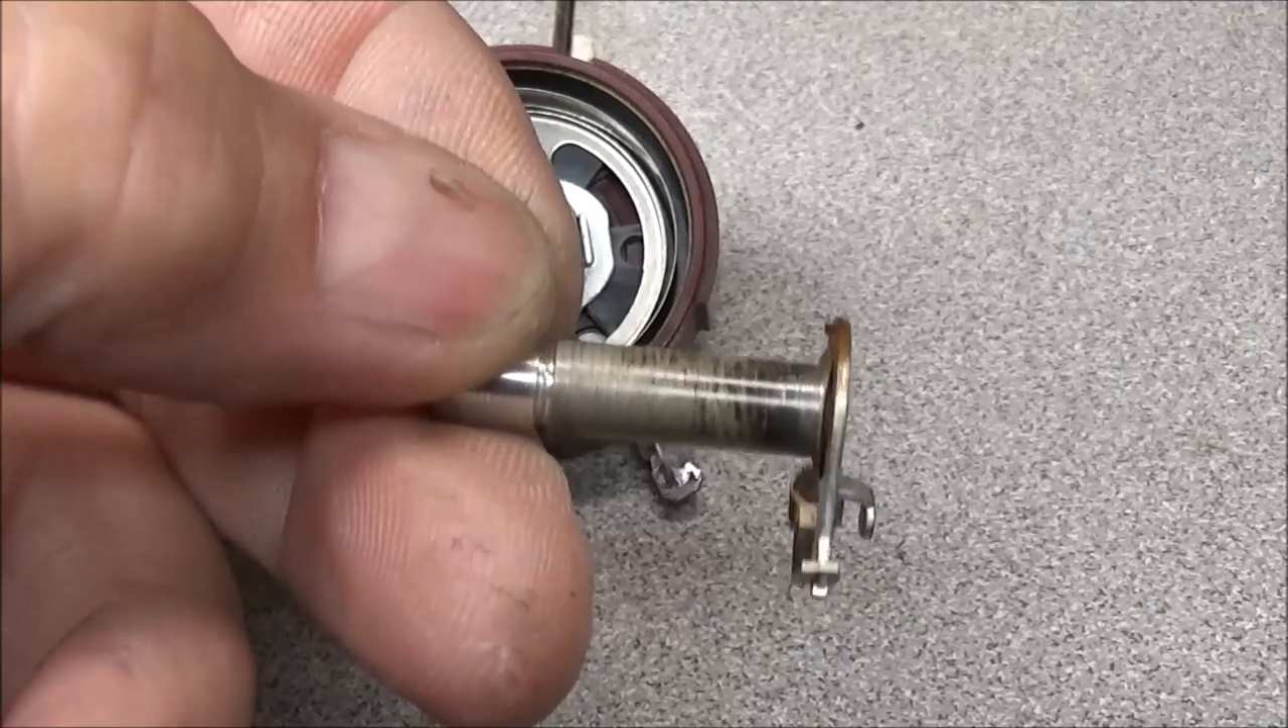And as you can see our shaft is out with the wiper.